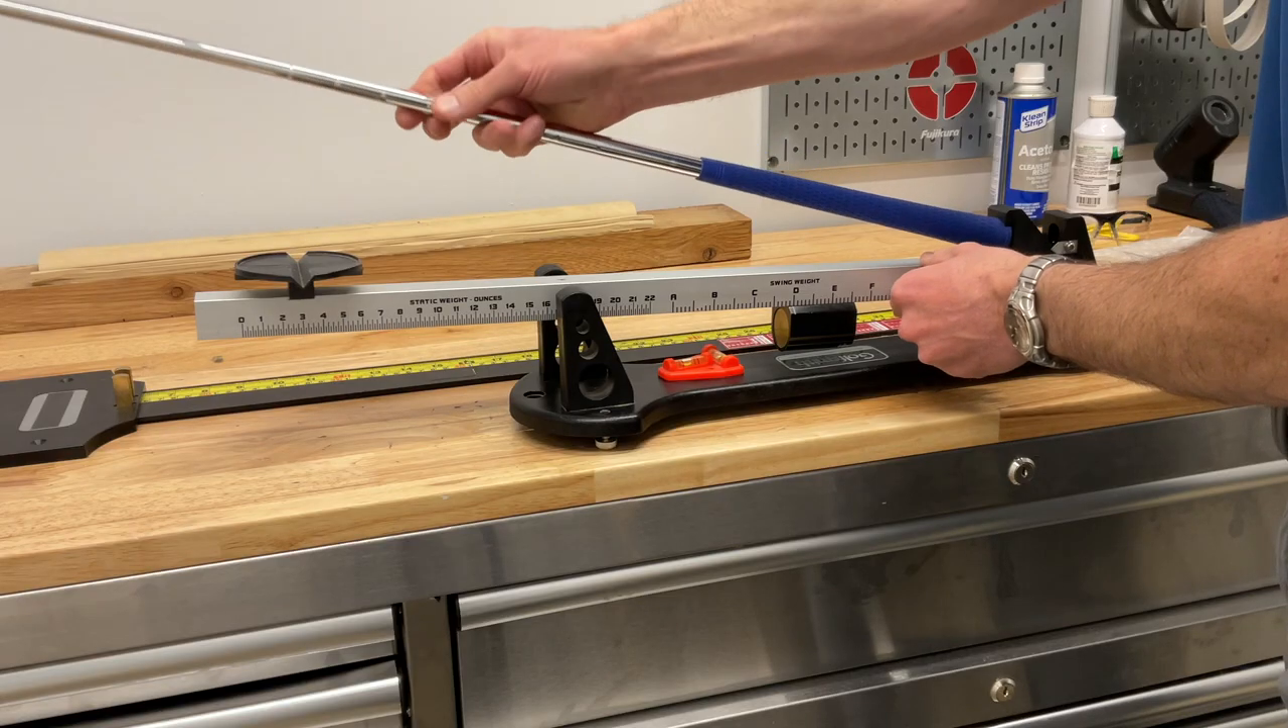I've put the grip back on.